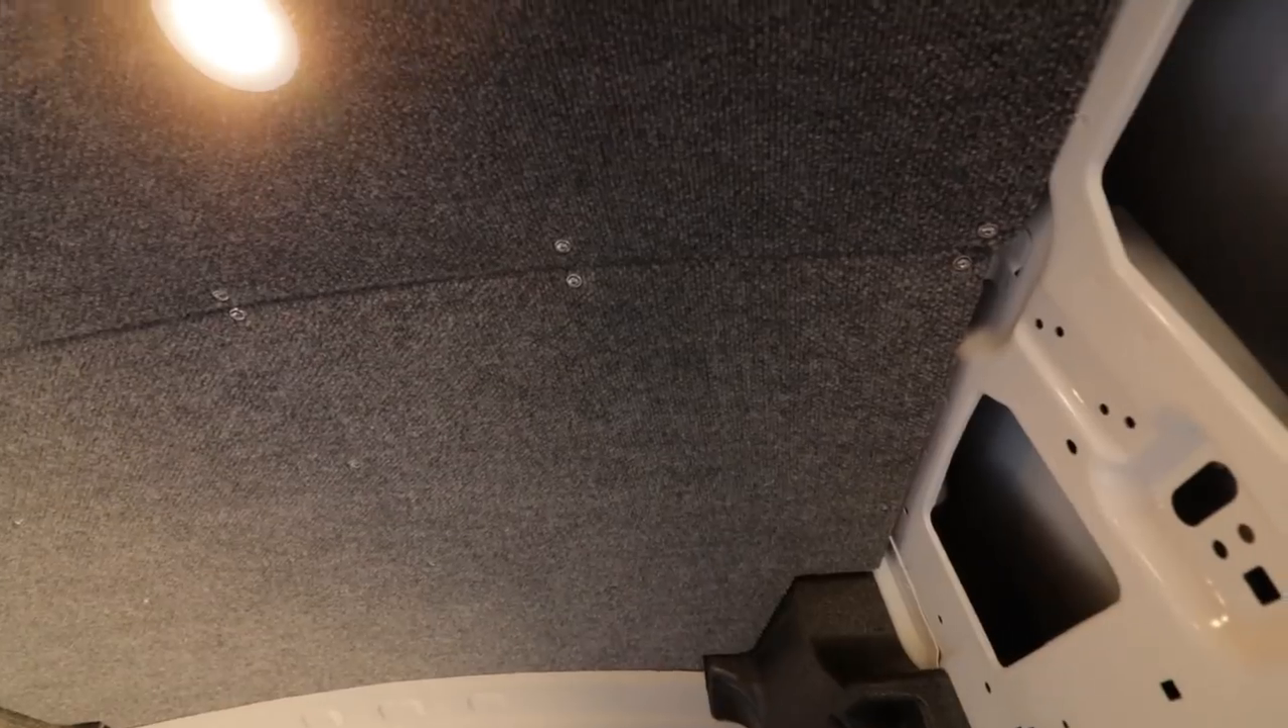So I just finished the headliner and got all the screws in, and man, it turned out great.